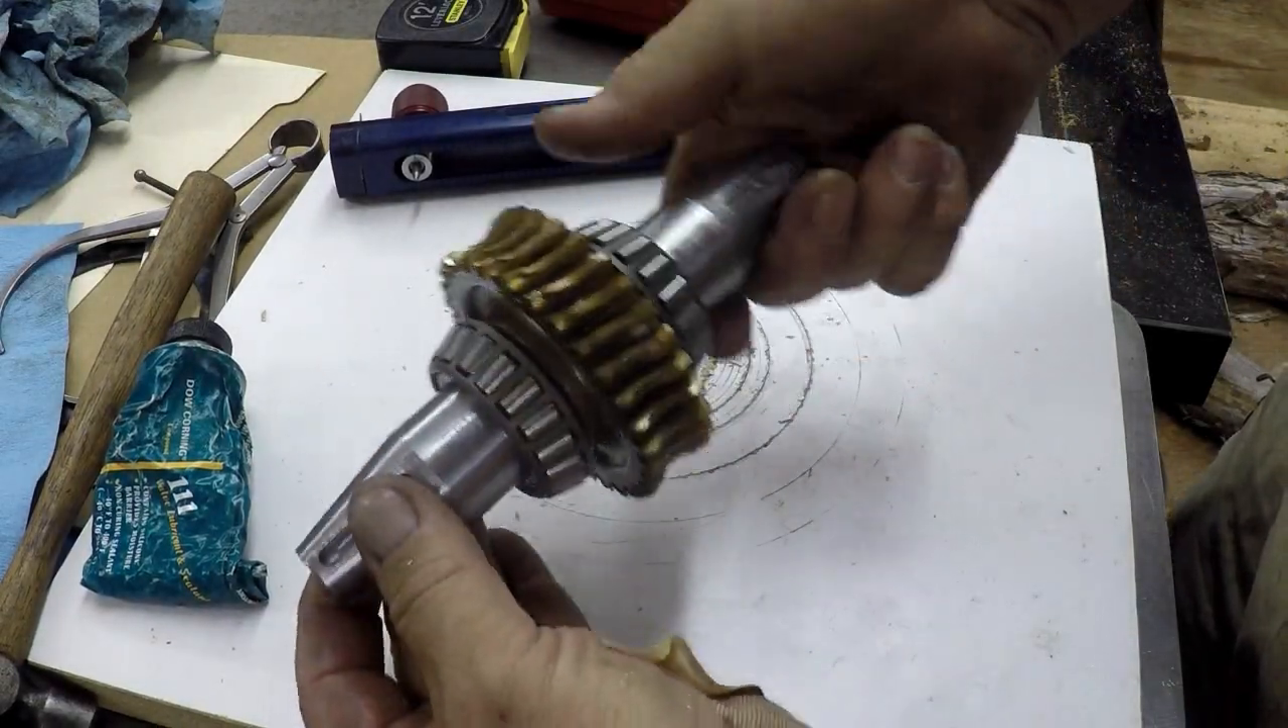I've slipped the shaft together with the bearings and the gear.